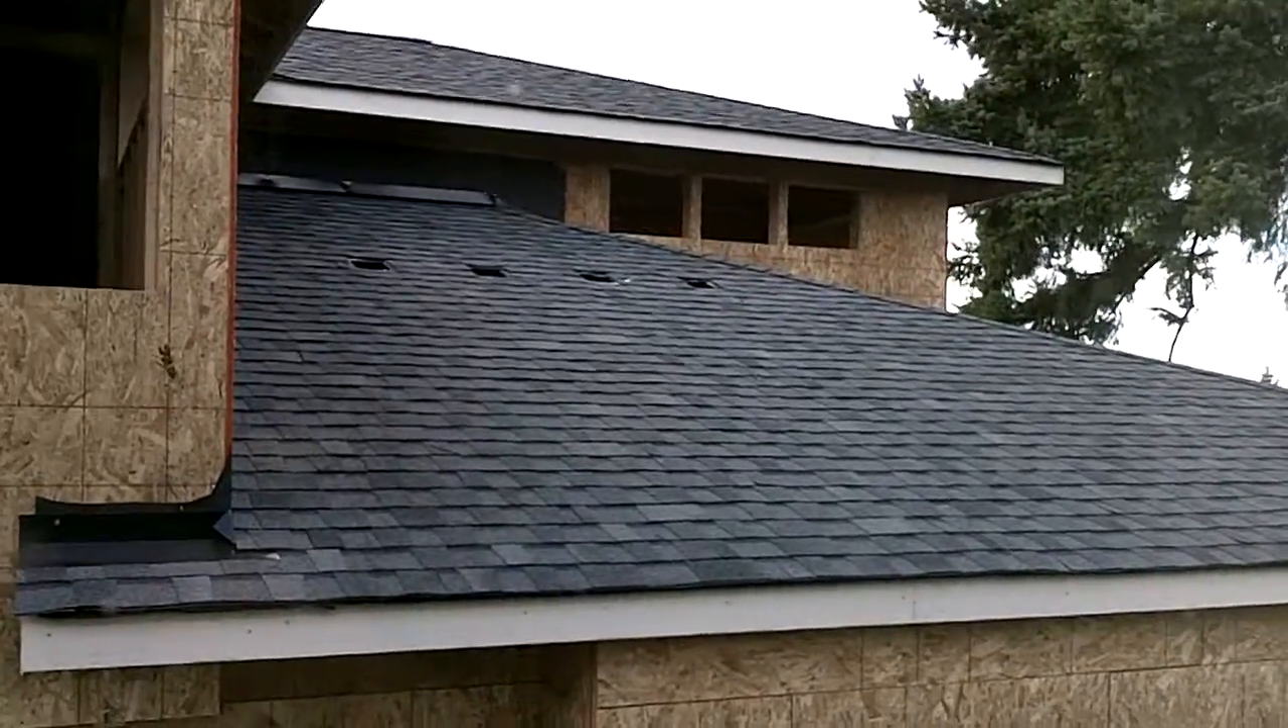Well it's Friday December 23rd and main roof of the house is done in terms of the shingles I still have to put the vents in but the shingle workers have completed.